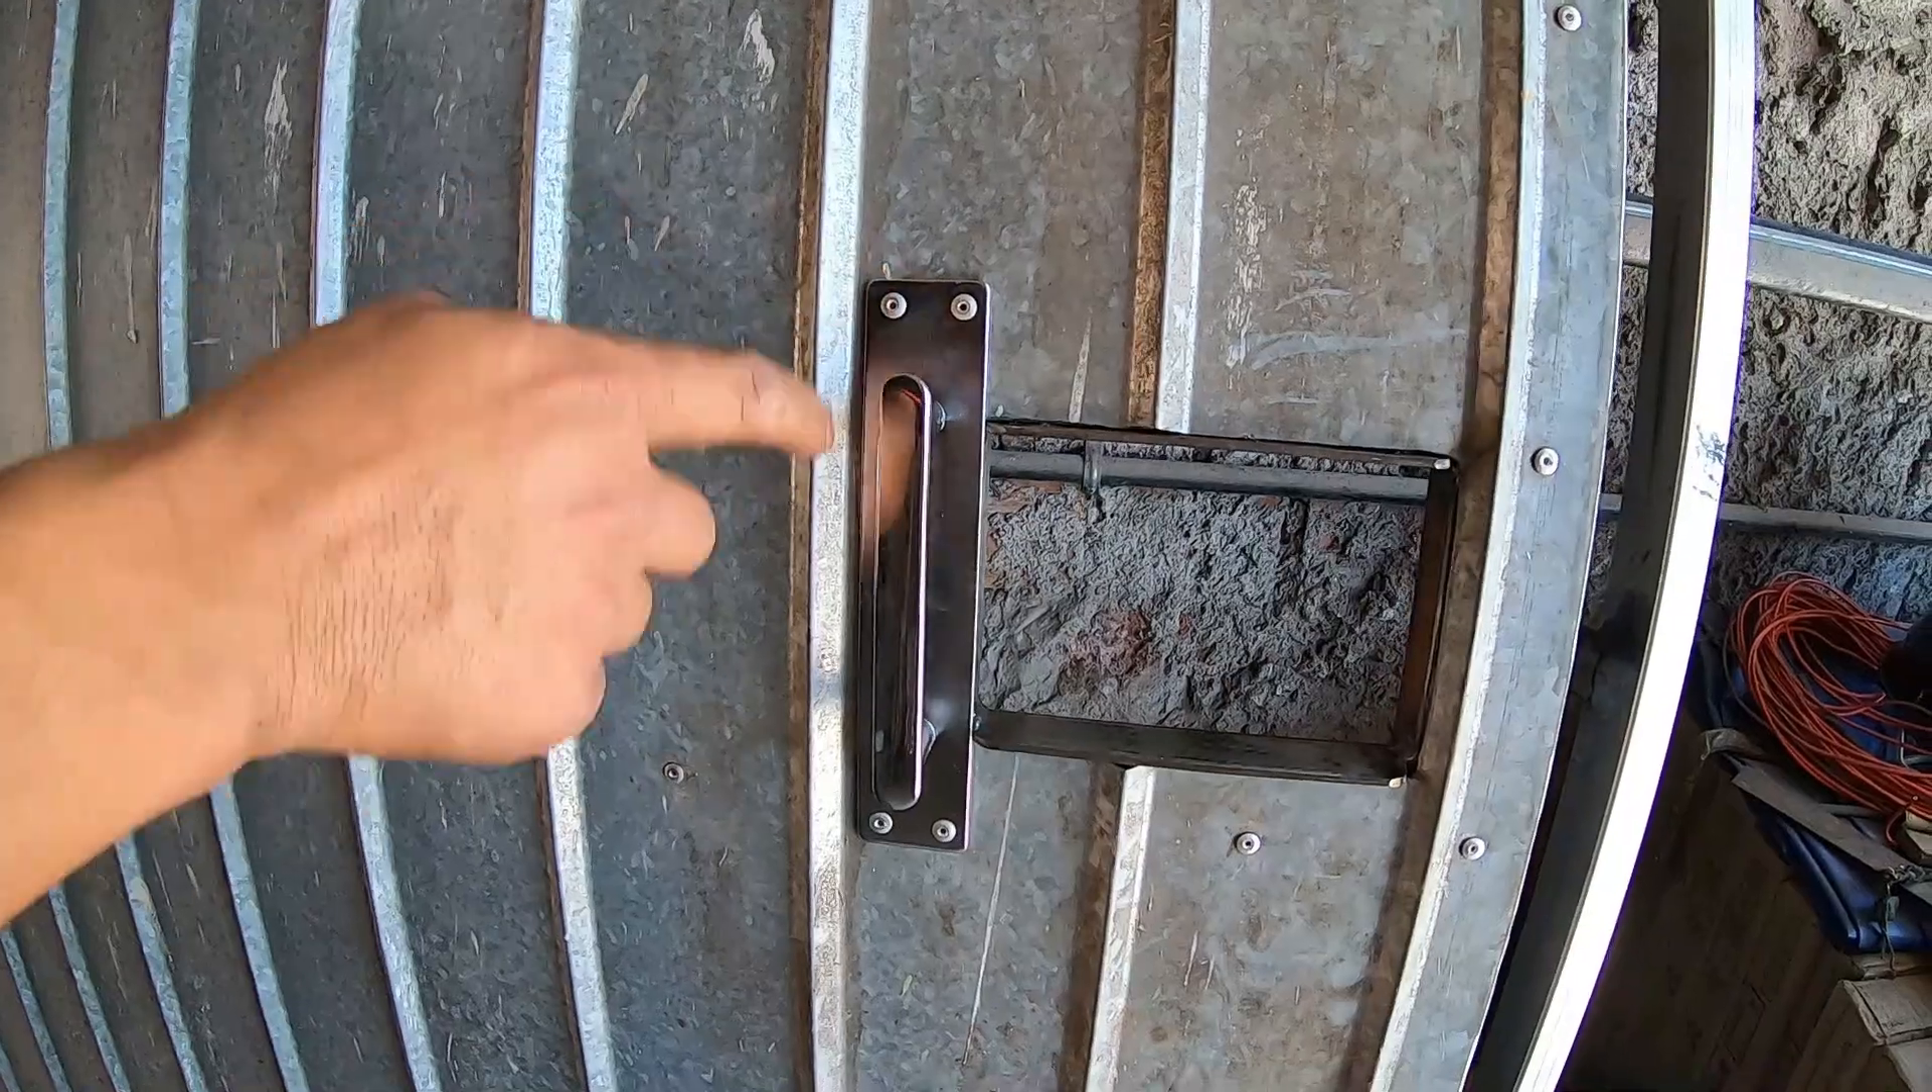Já coloquei o trinco no rebite aqui mesmo, ó.